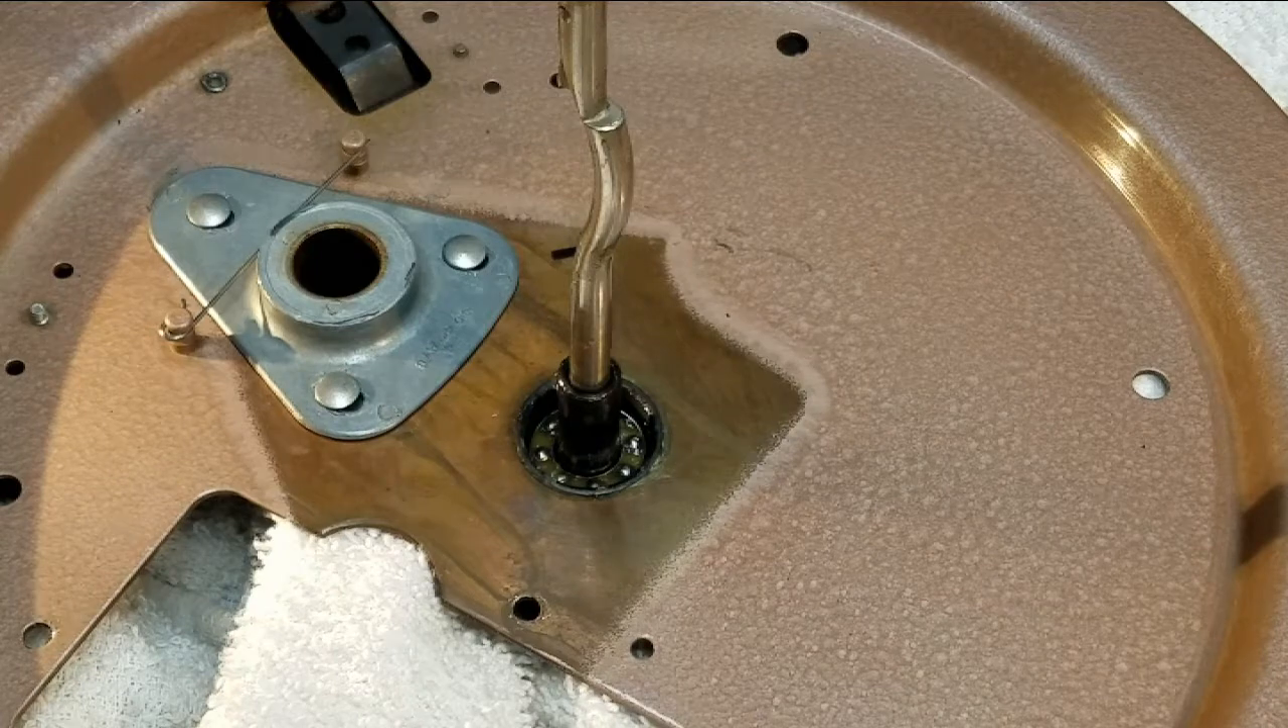Okay bearing is back down on the spindle.